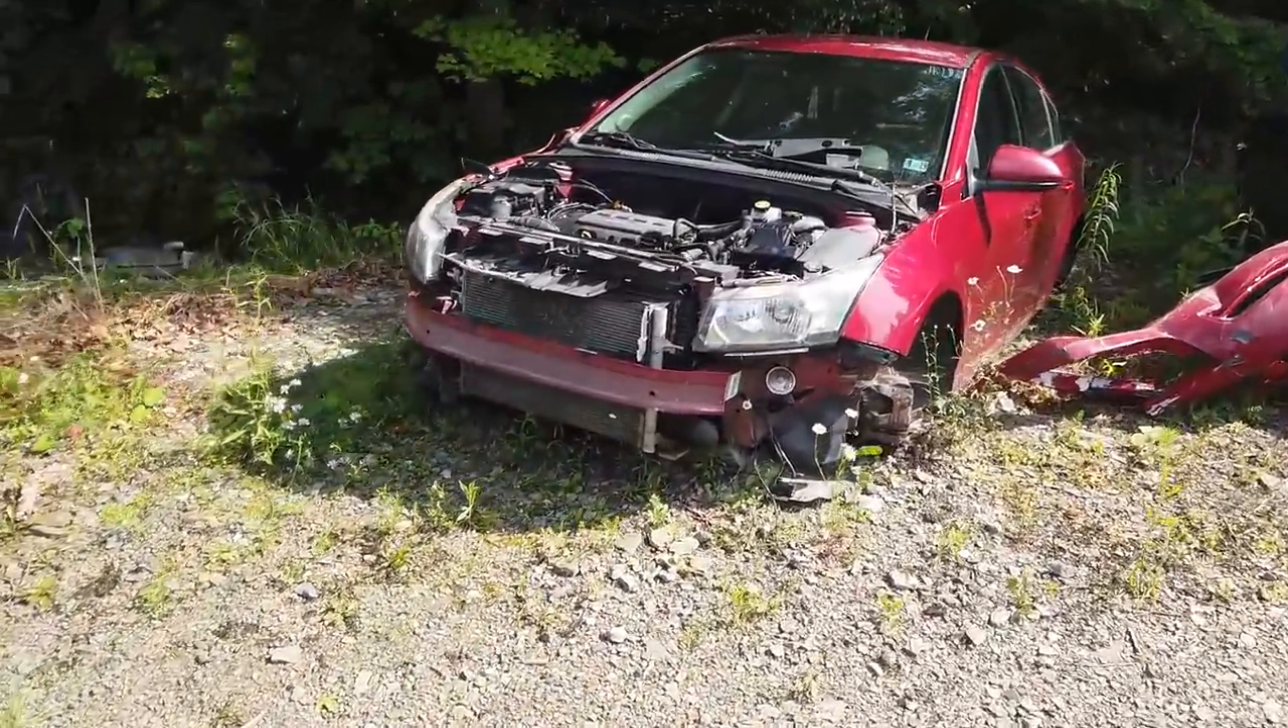I don't have the bumper pads on it.